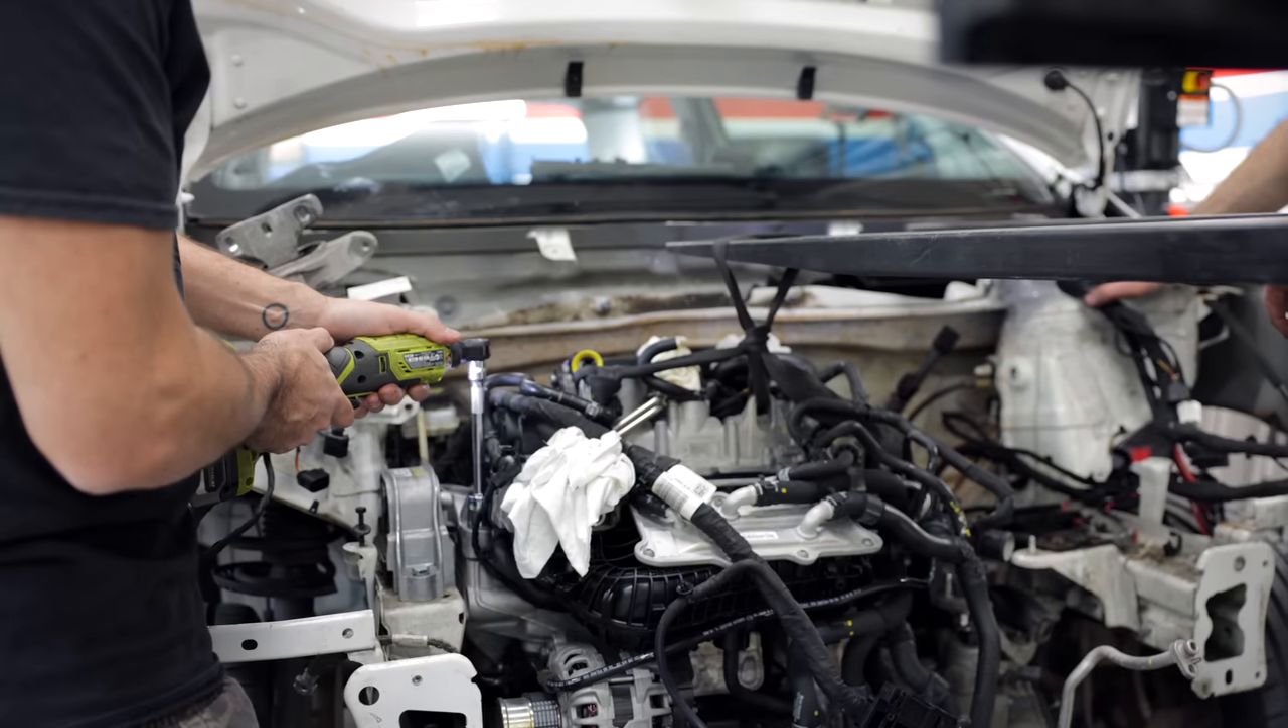In less than 30 seconds, the GTI engine is in. This is literally the easiest engine swap of all time. That's a GTI engine in and up.